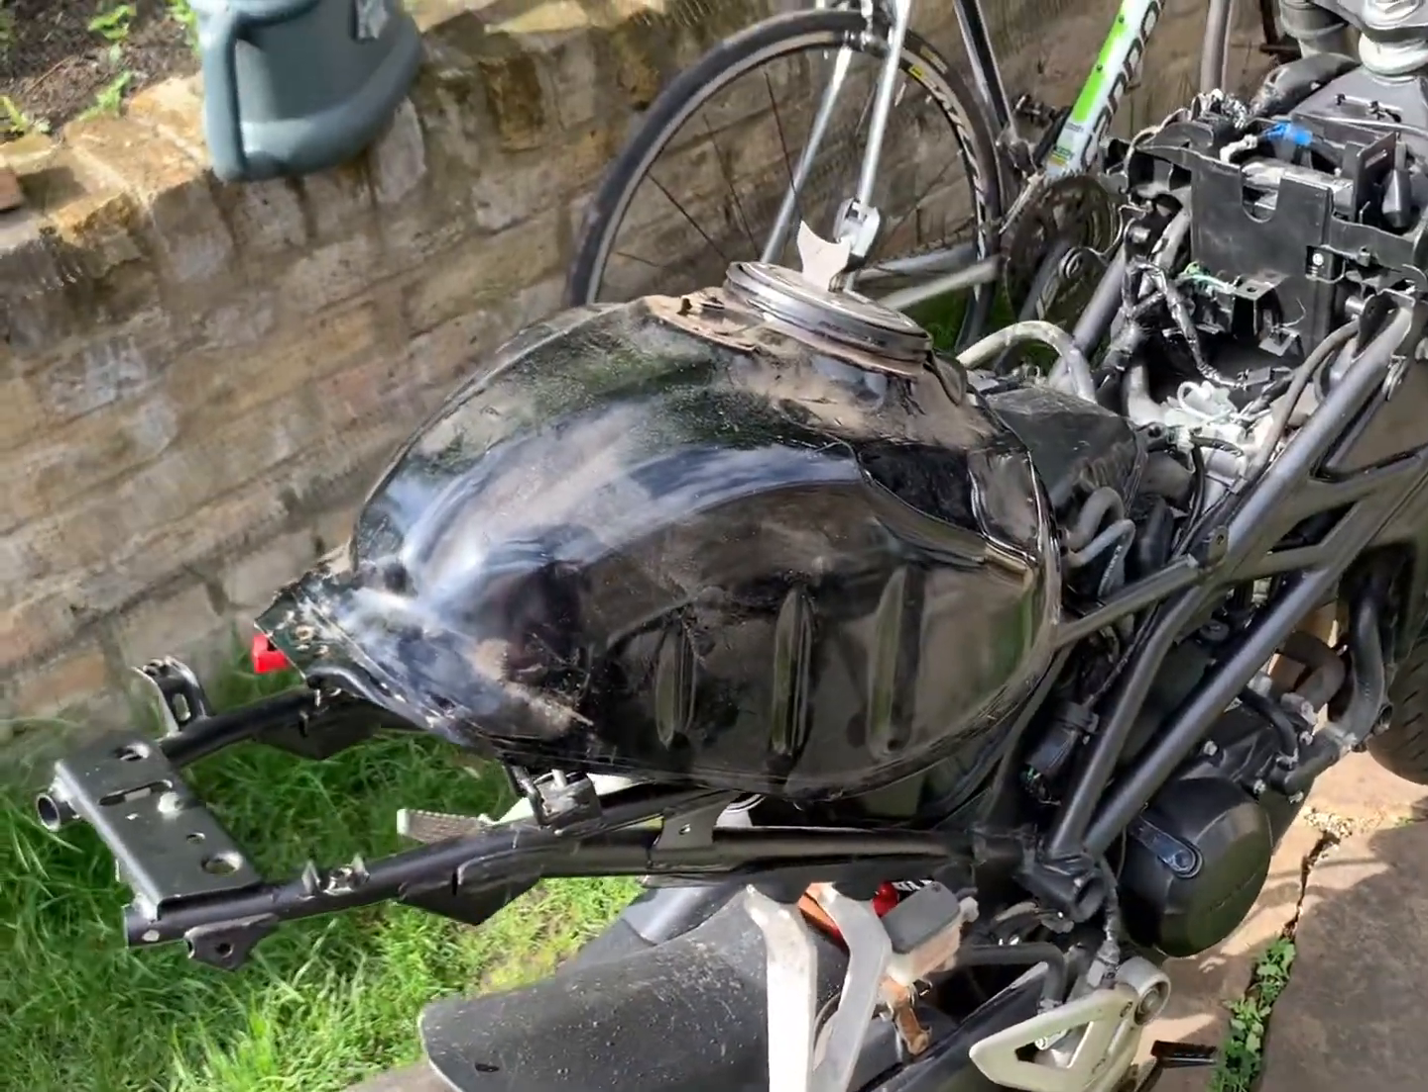So the petrol tank is now on and the next thing will be just to put these rear panels on.